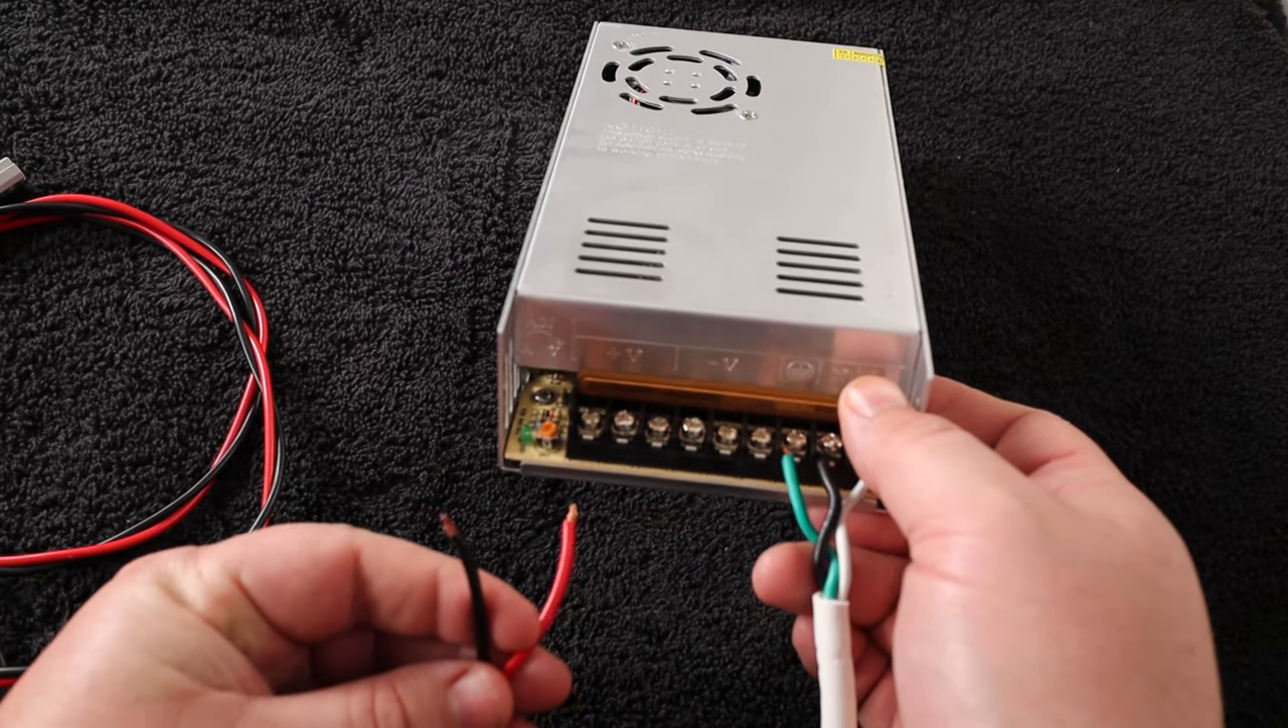I took off the alligator clips, and now we just have red and black.